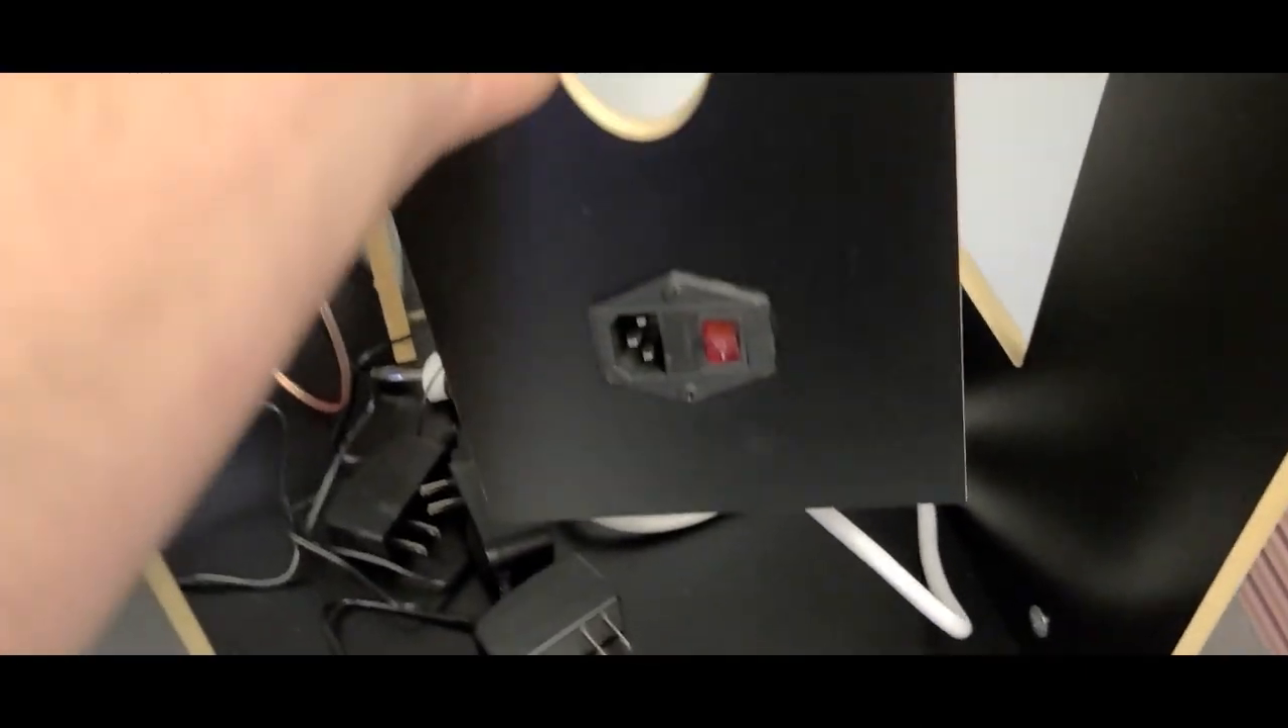You can see the switch socket's already installed.